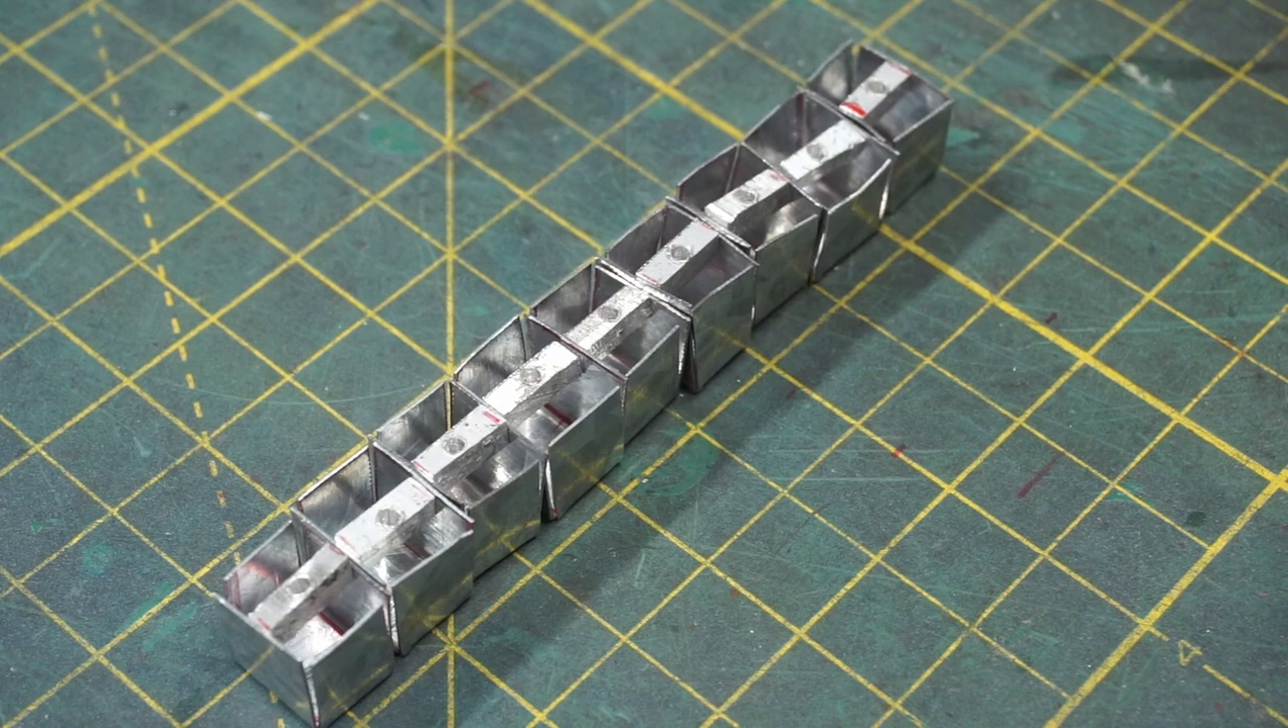Finally, here's all the crossbars set into place.